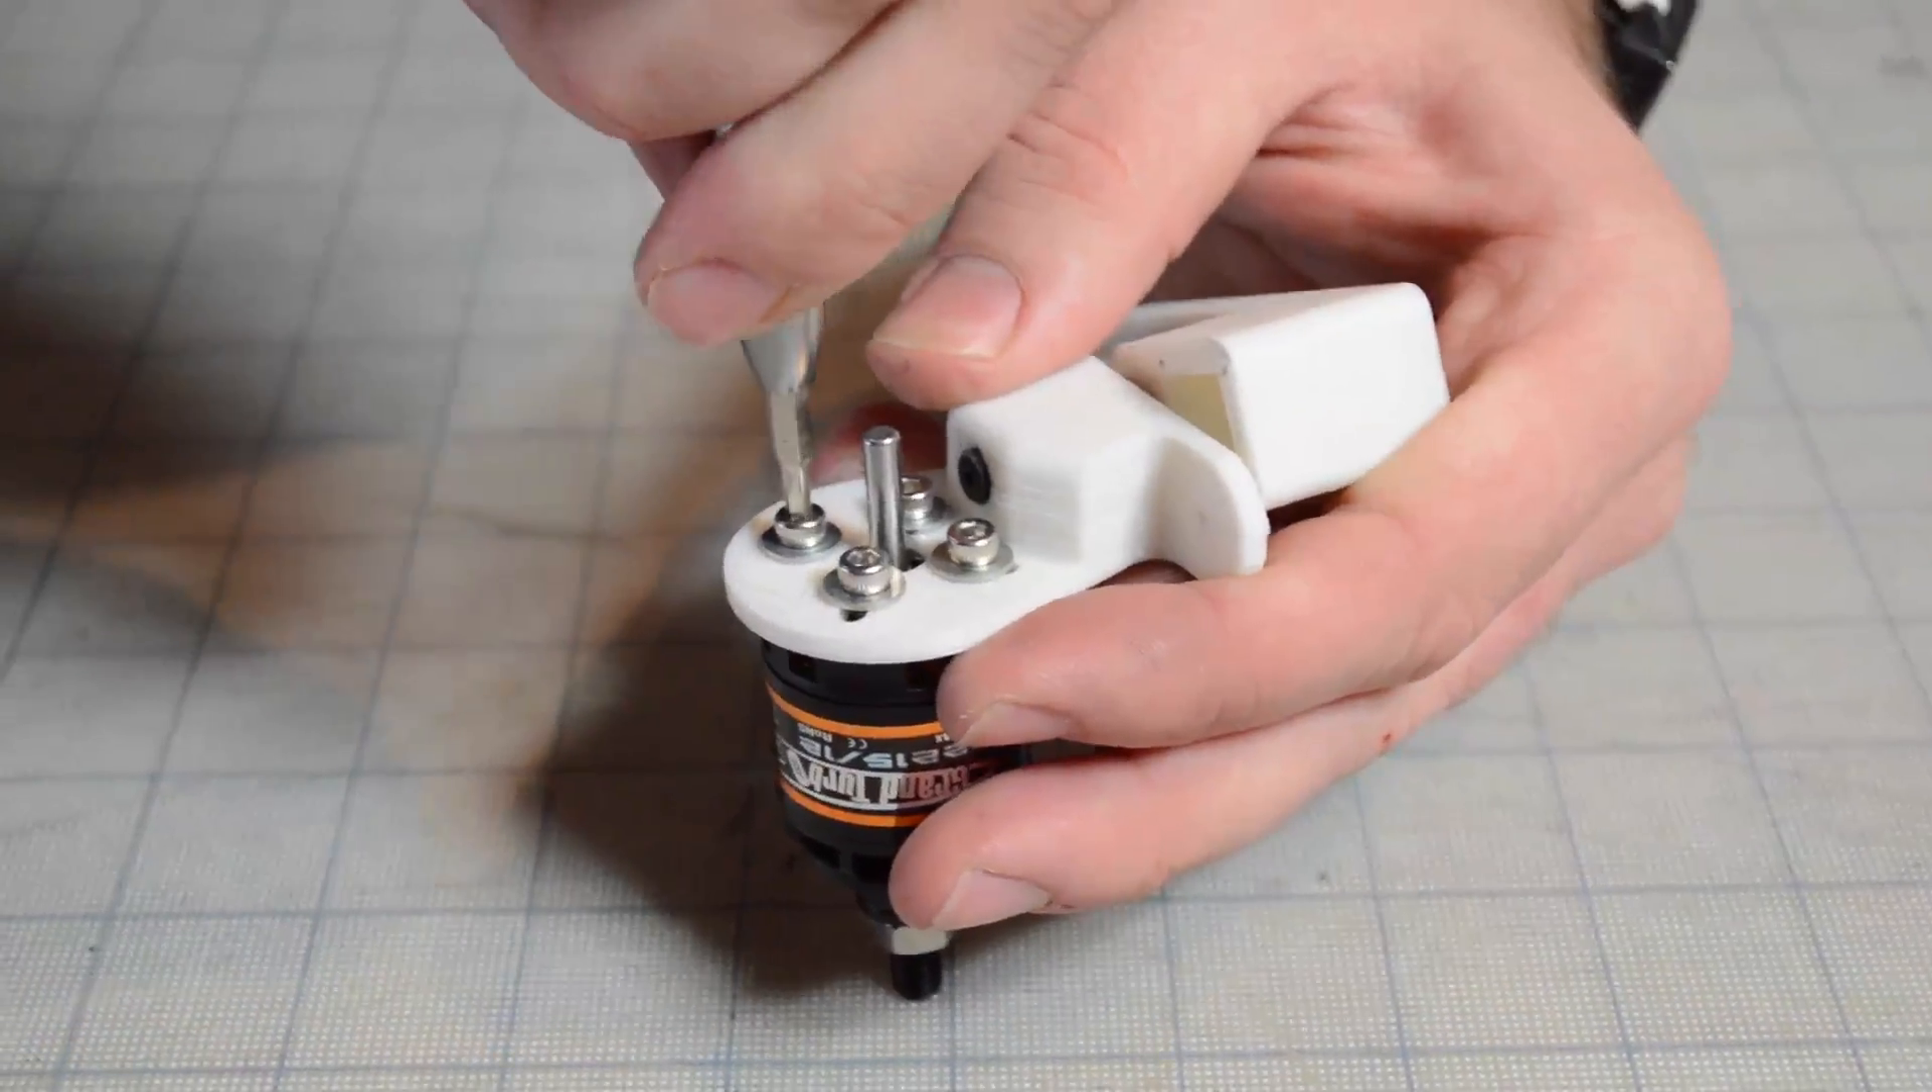Now that I've gotten the motor attached, which is pretty easy with the bolts, we're going to attach the servo.